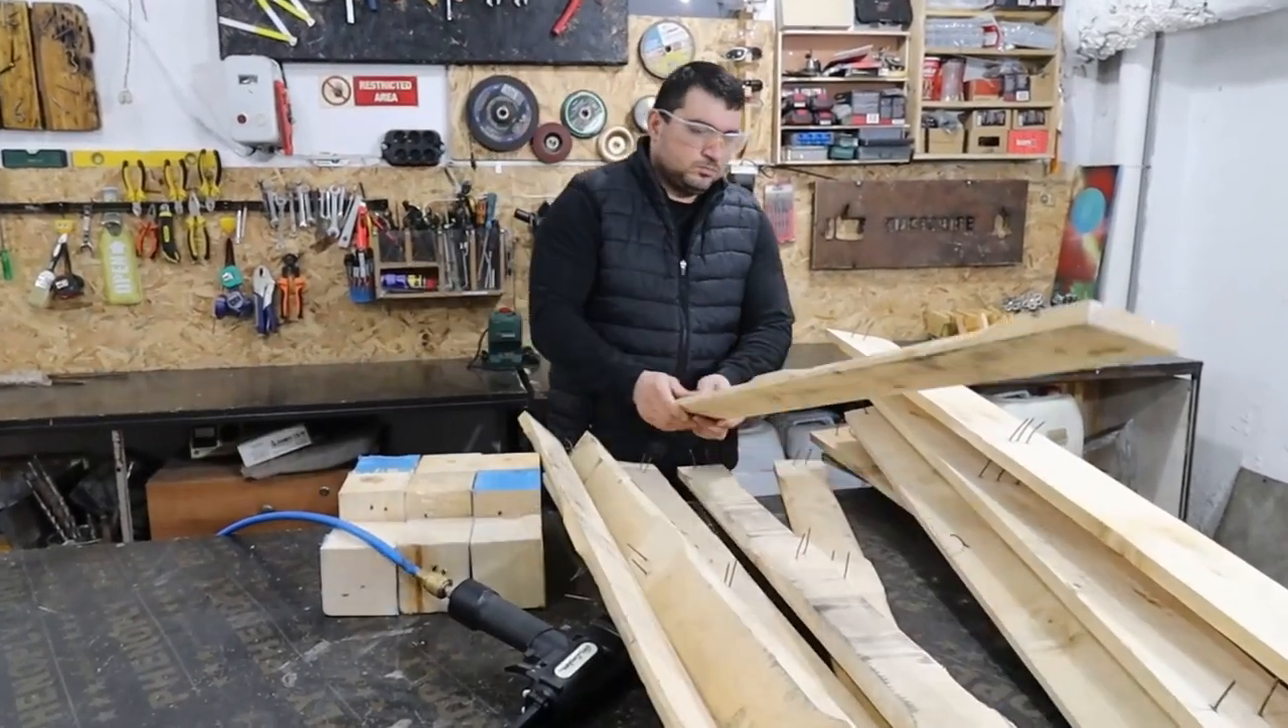I took the whole pallet down to its basic parts.